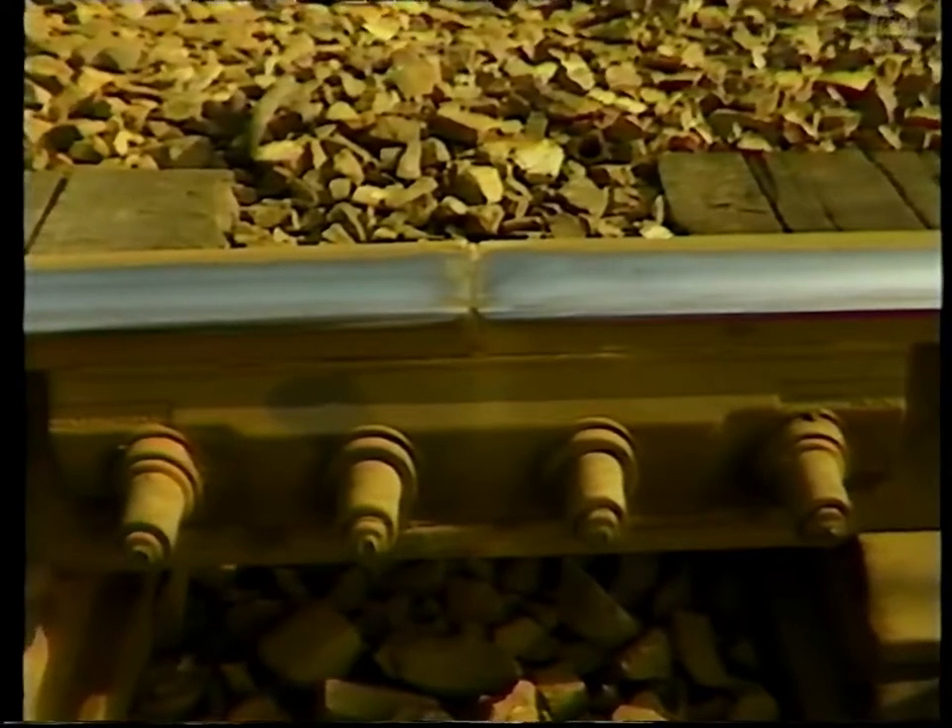This joint is showing considerable signs of lipping, and the gap between the two rail ends has narrowed to a point where it's an excellent candidate for causing signal failure.